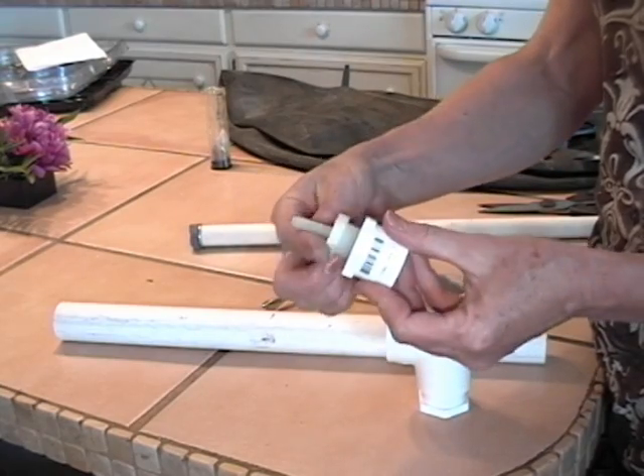Now, I've screwed in a half inch barb, nylon barb into this reducer like so.